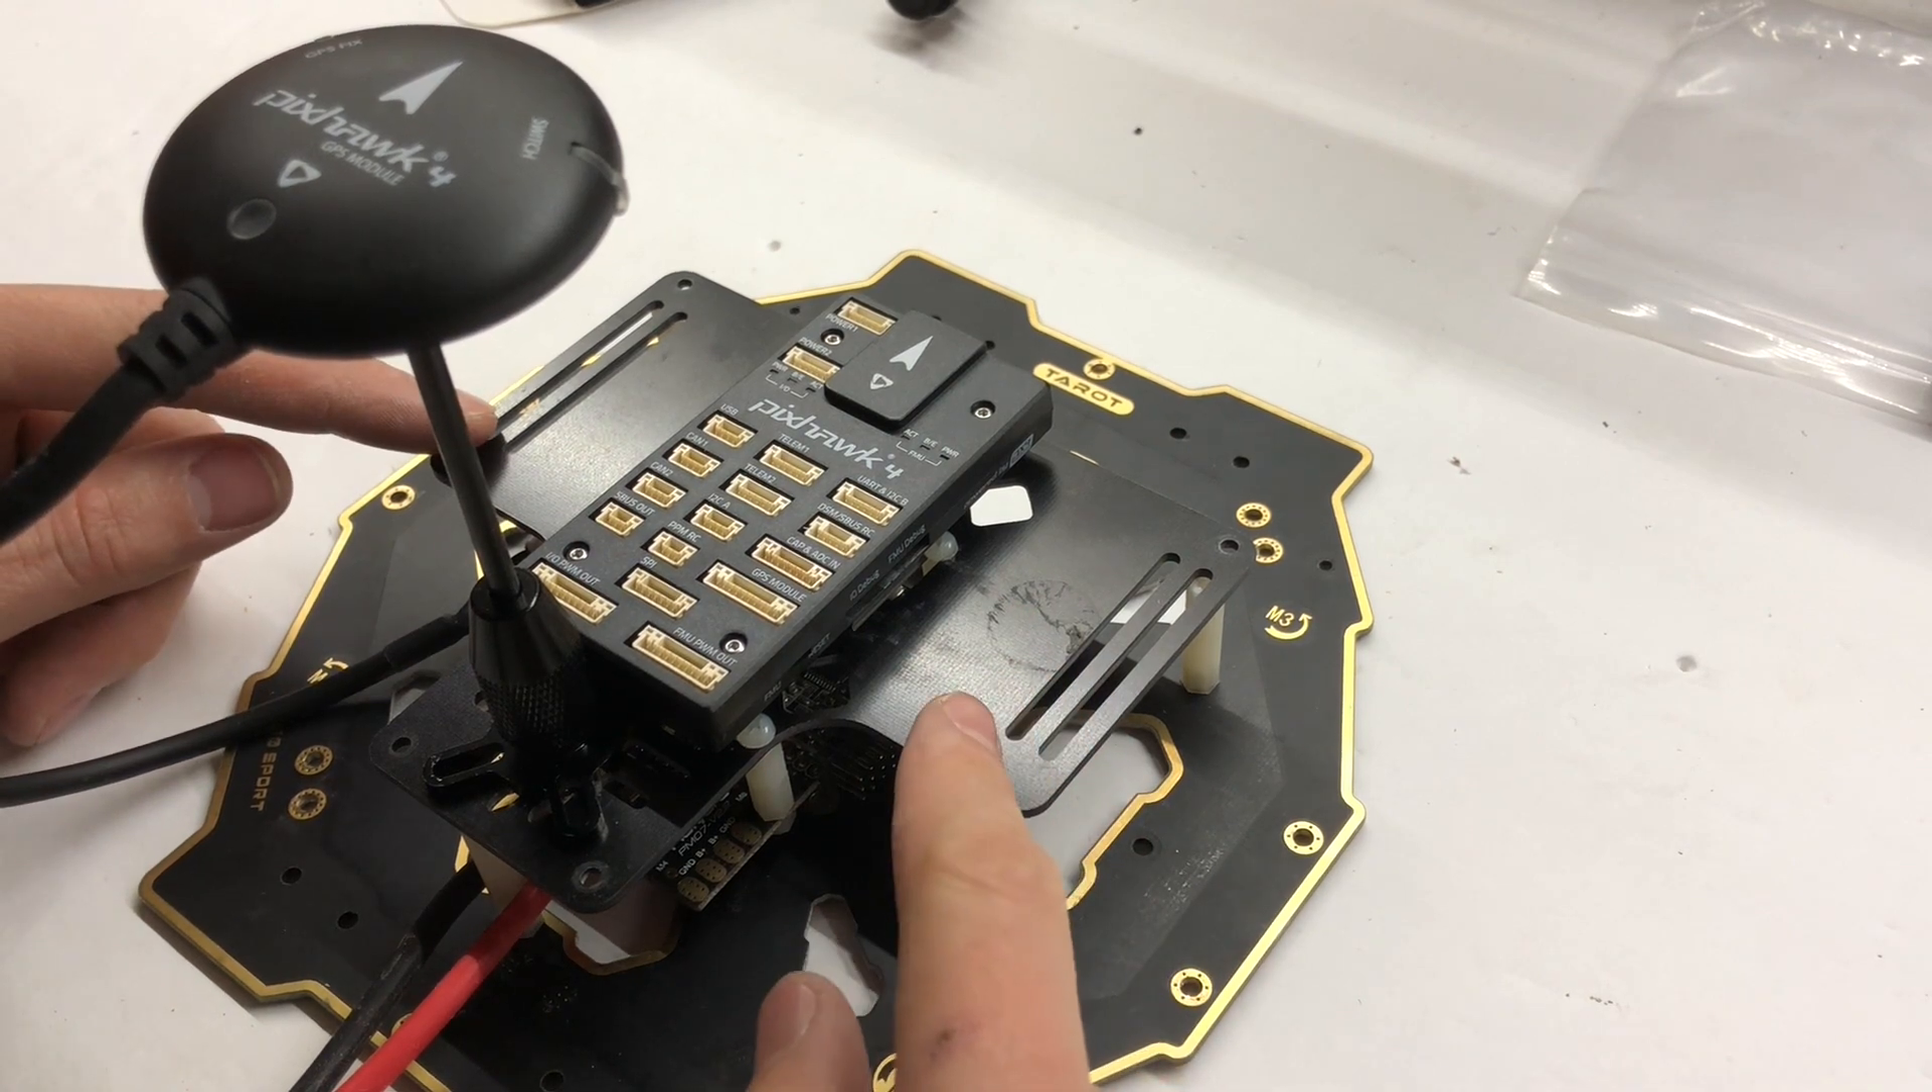I've added this top plate here.